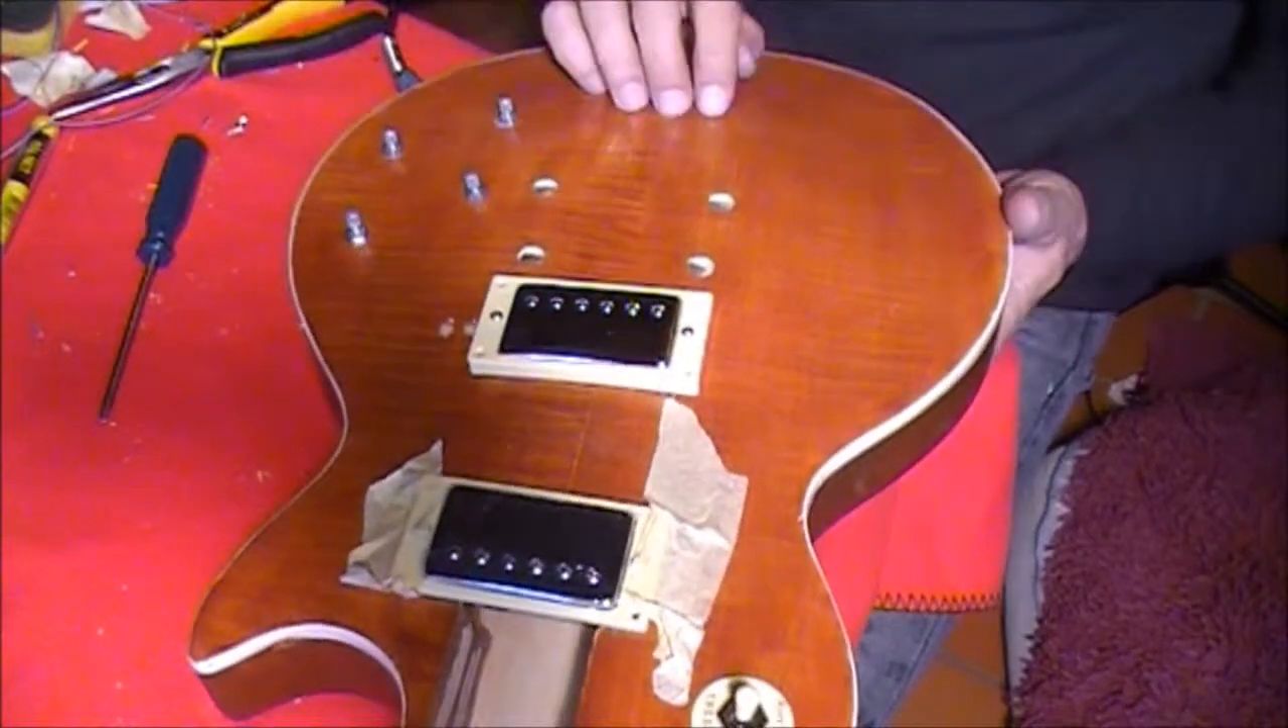We just need to put the volume and tone knobs on the top there.